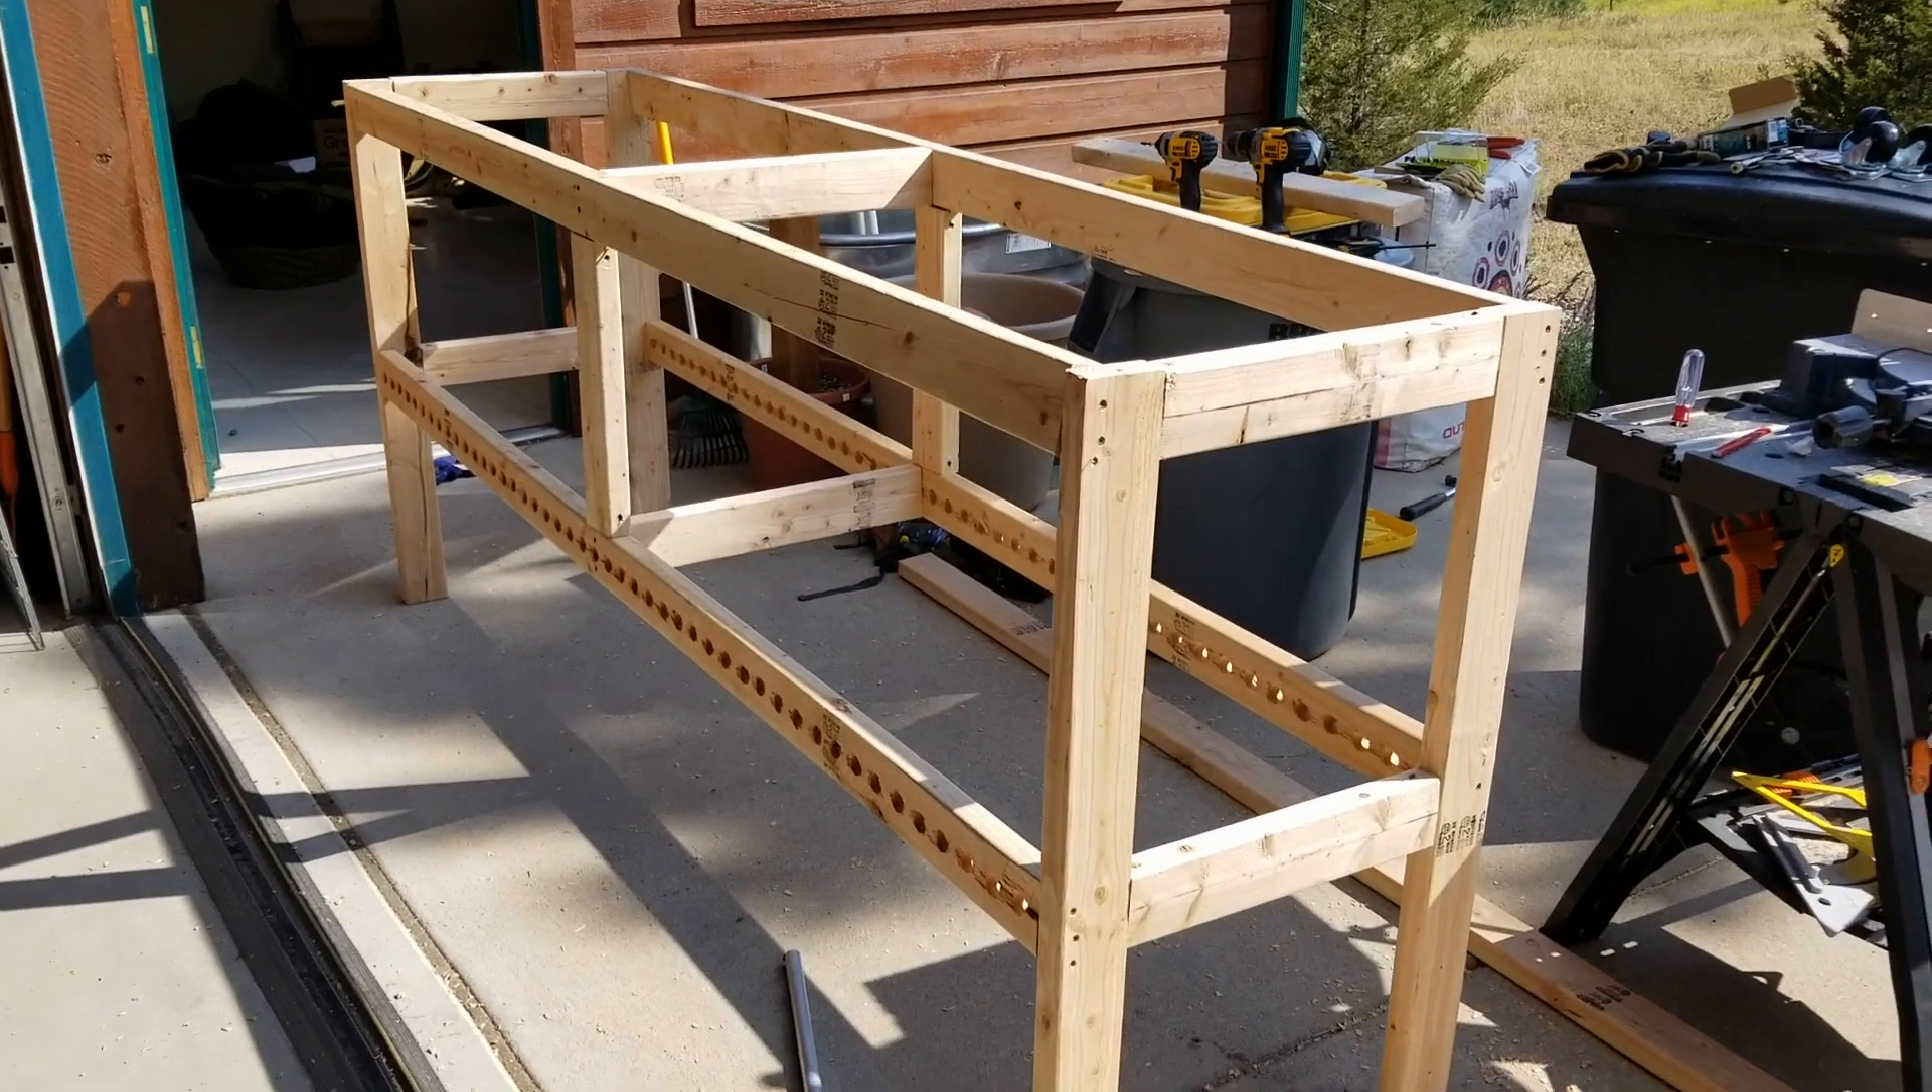So I have put in the center stabilizers.